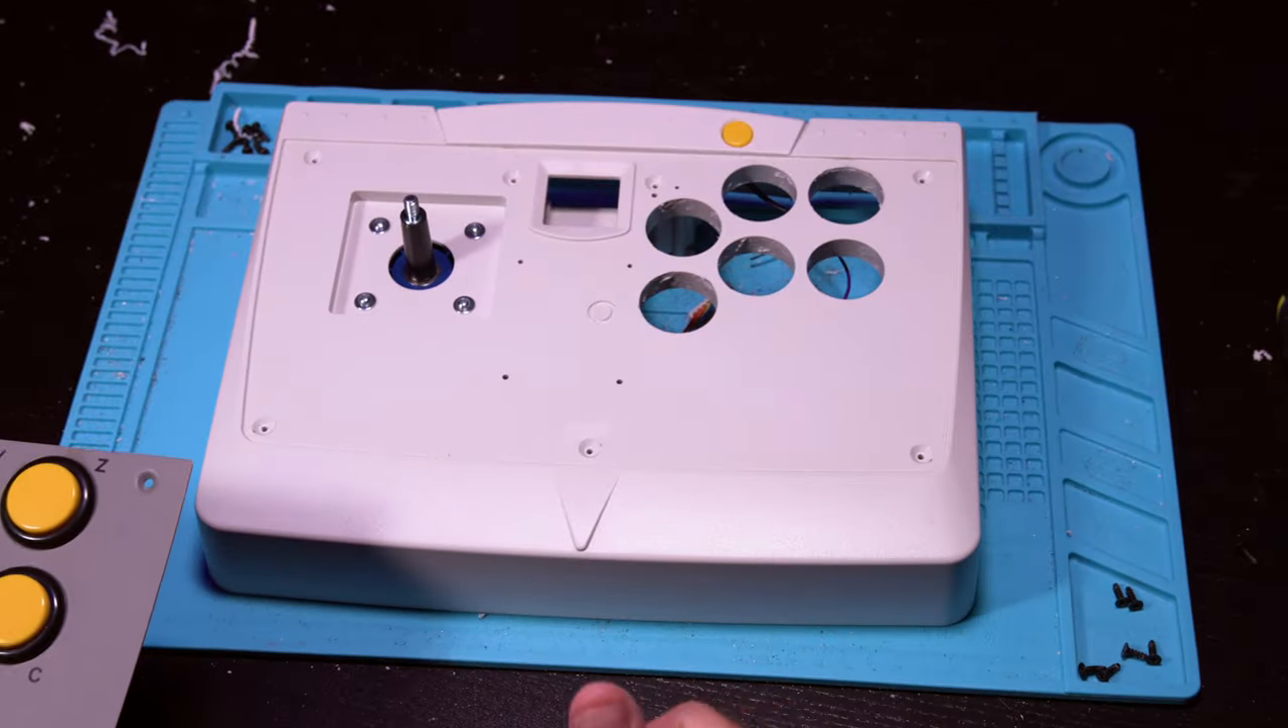All right, guys, so now we have the joystick mounted with your four screws and washers.